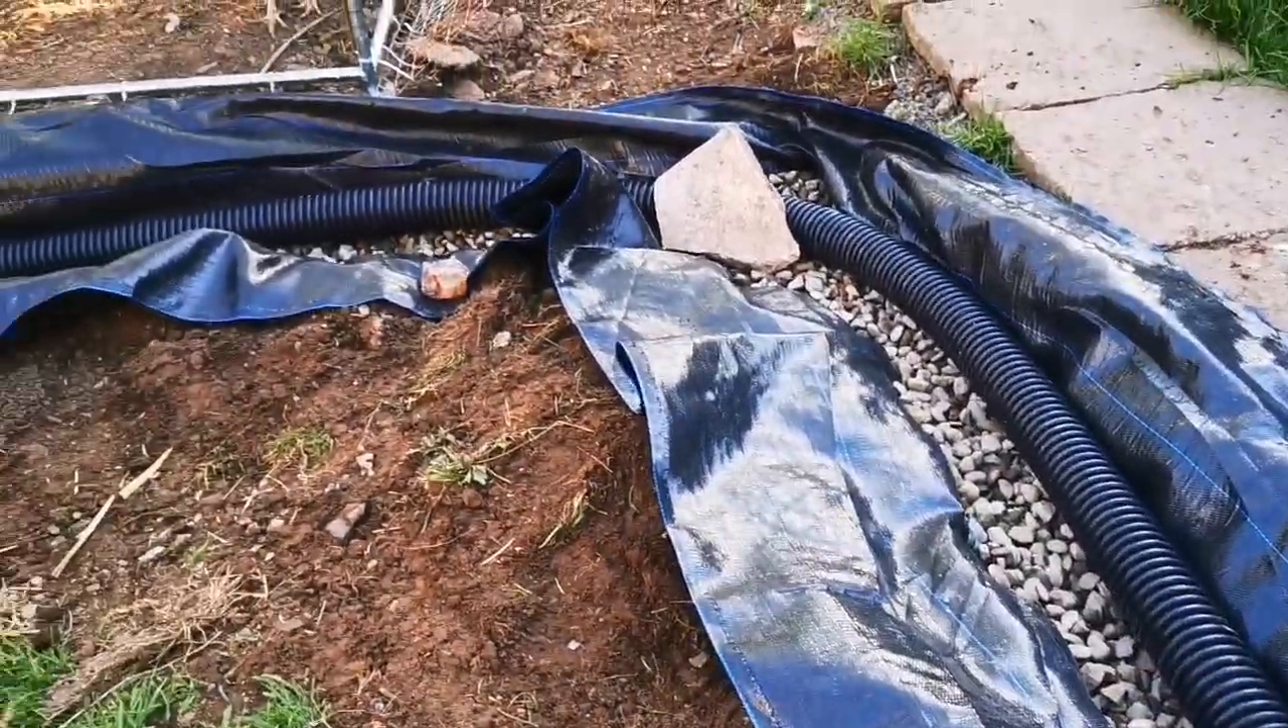So now the pipe is there and I fixed it with those, temporary with those rocks and it goes all around here.